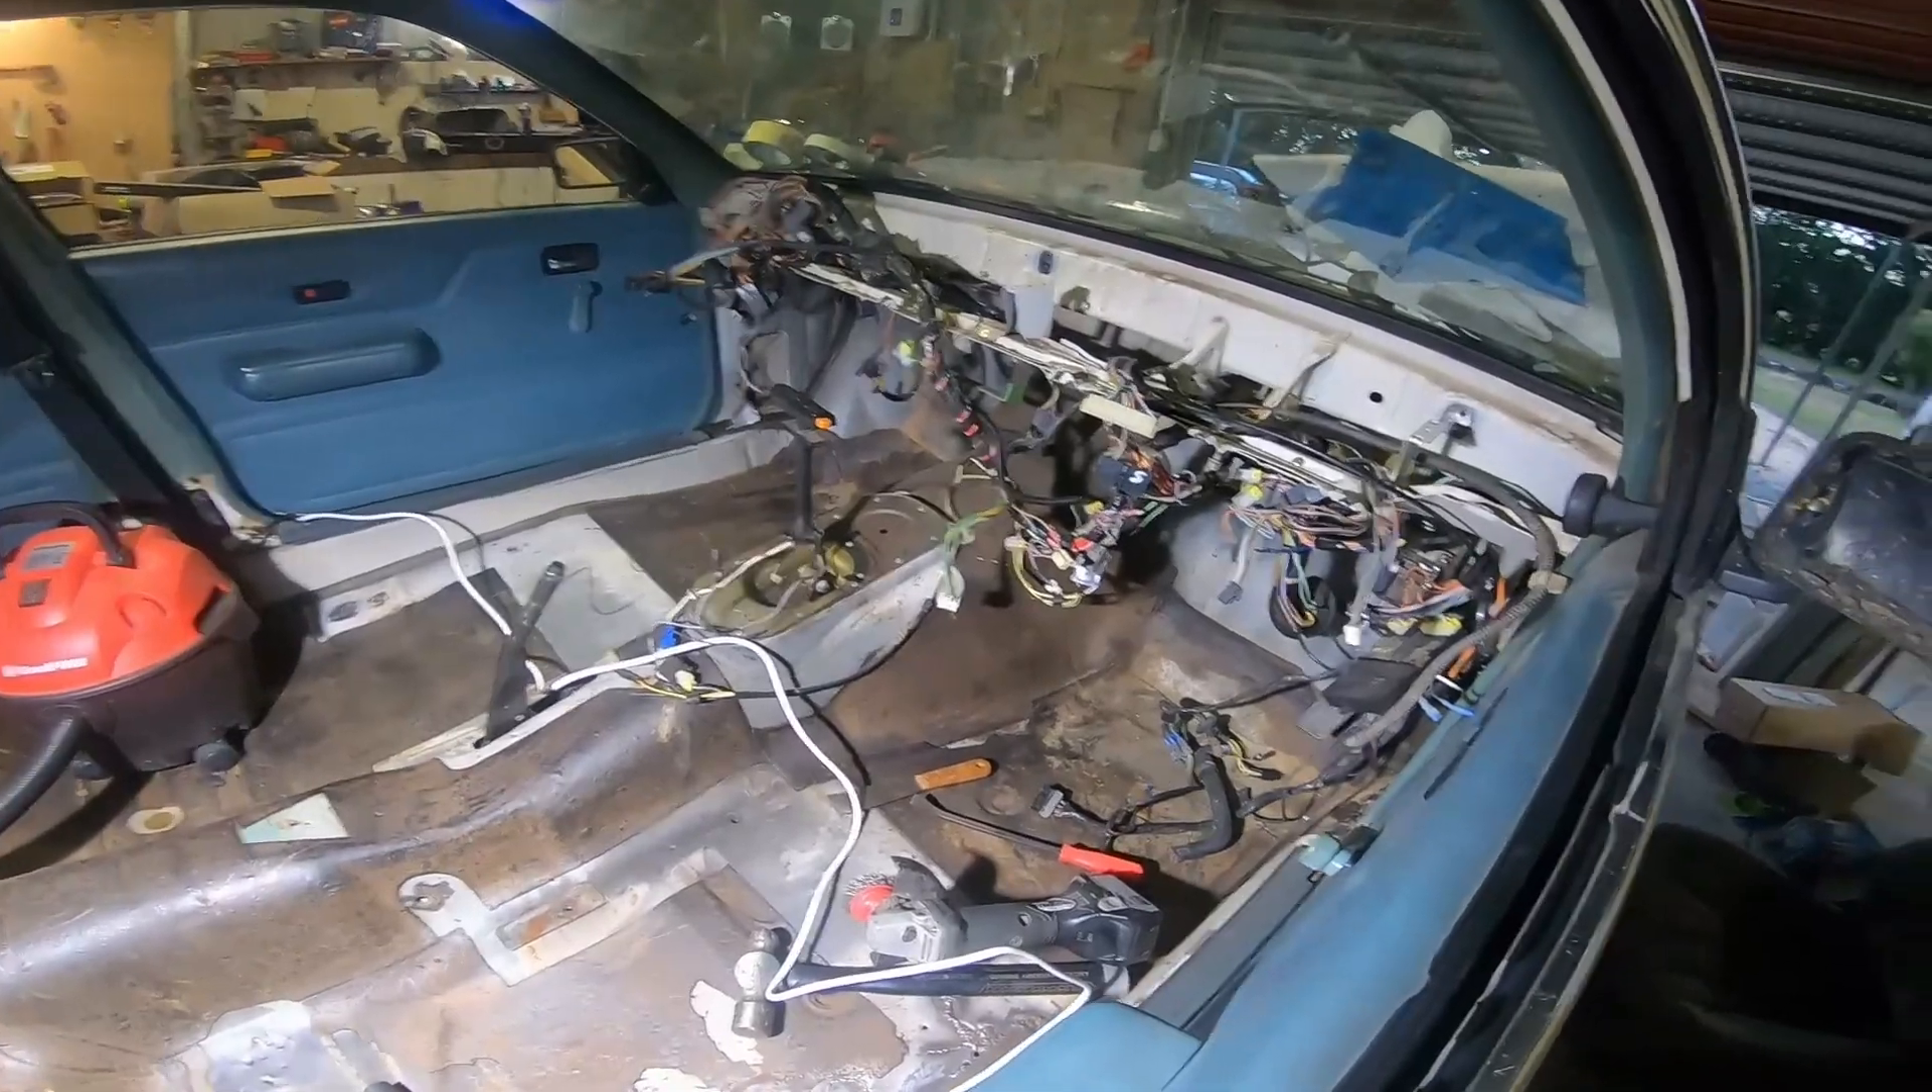I've got all the interior stripped out now.